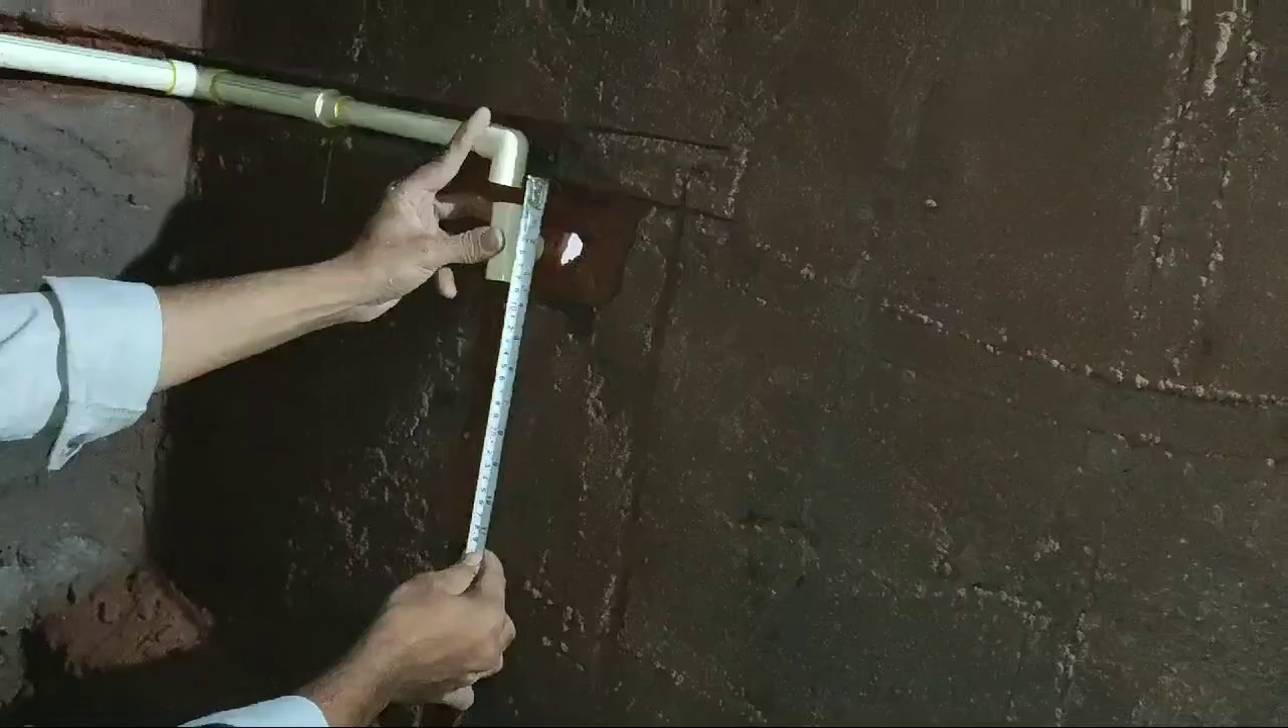देखे यहां पर हमने एलबो लगा लिया है।